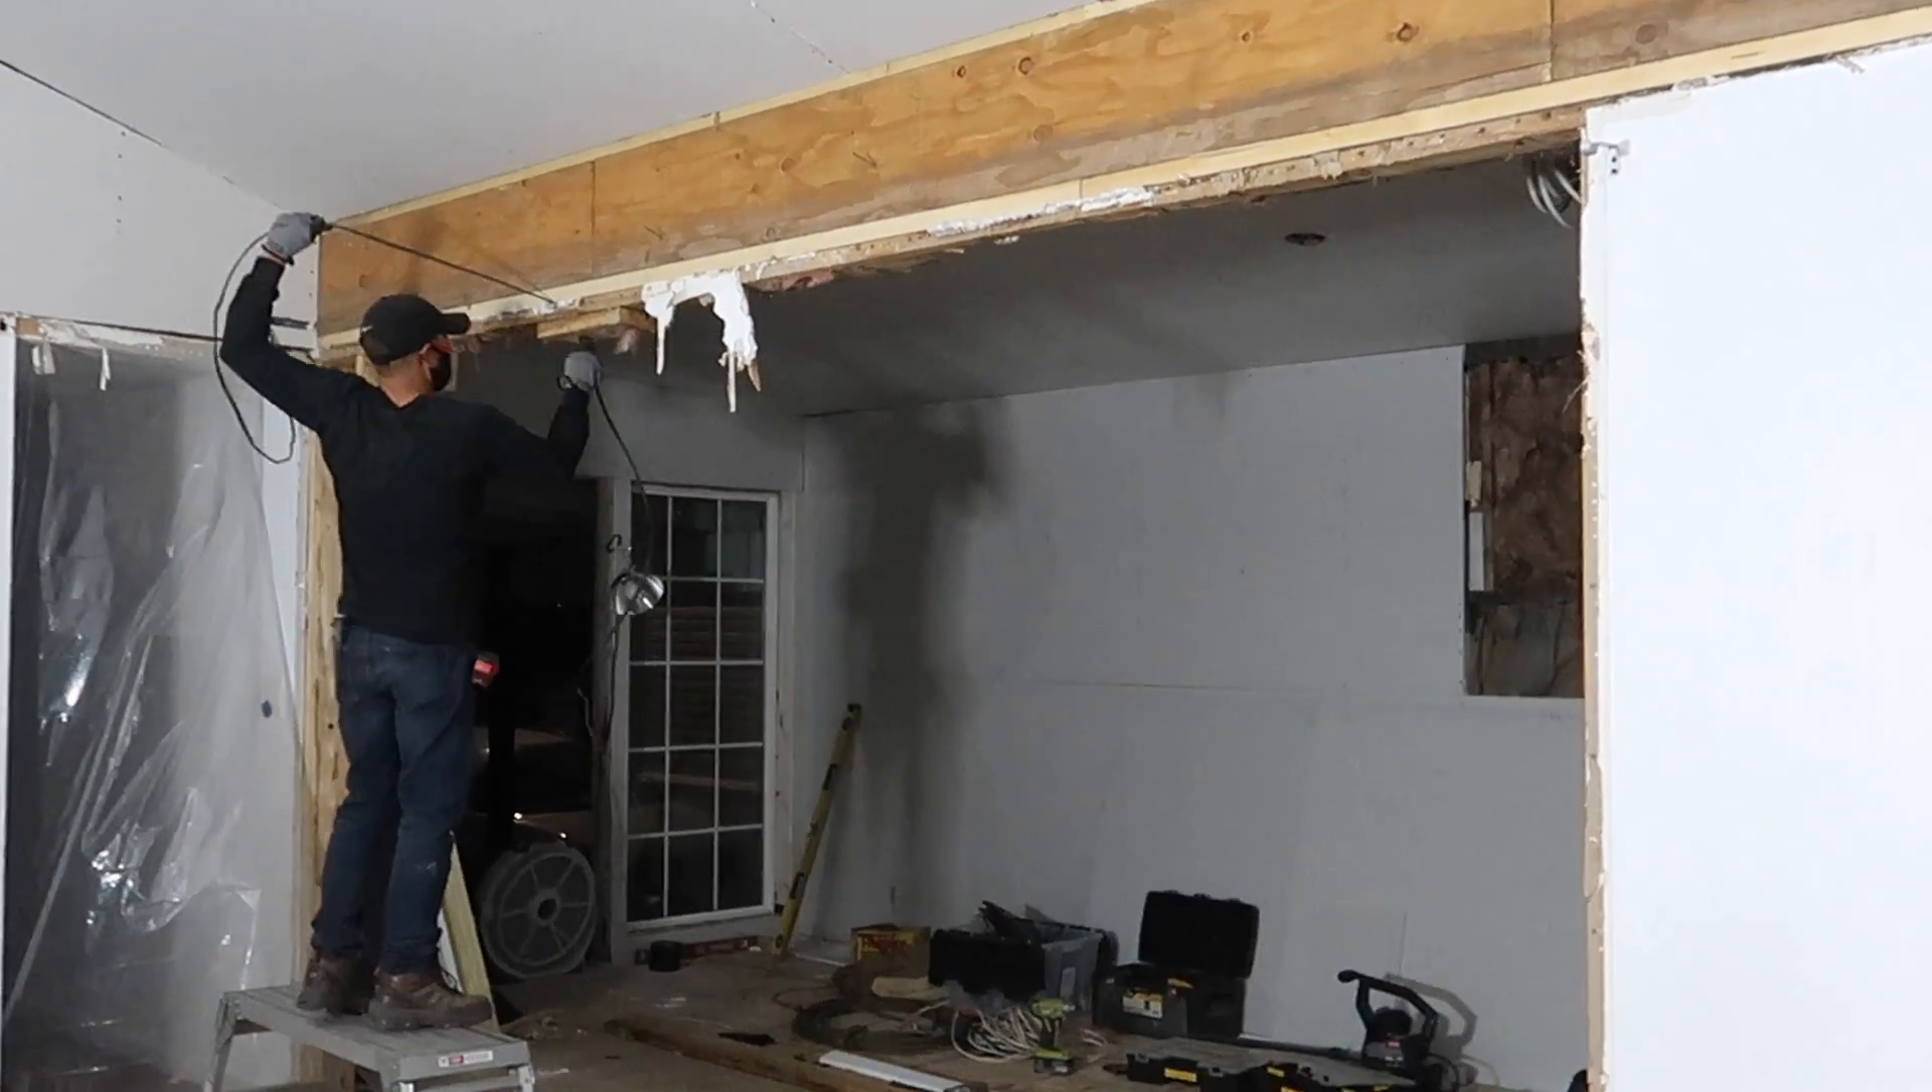Ya está todo abierto ahorita lo que sigue es poner la puerta para ya cerrar bien la entrada.